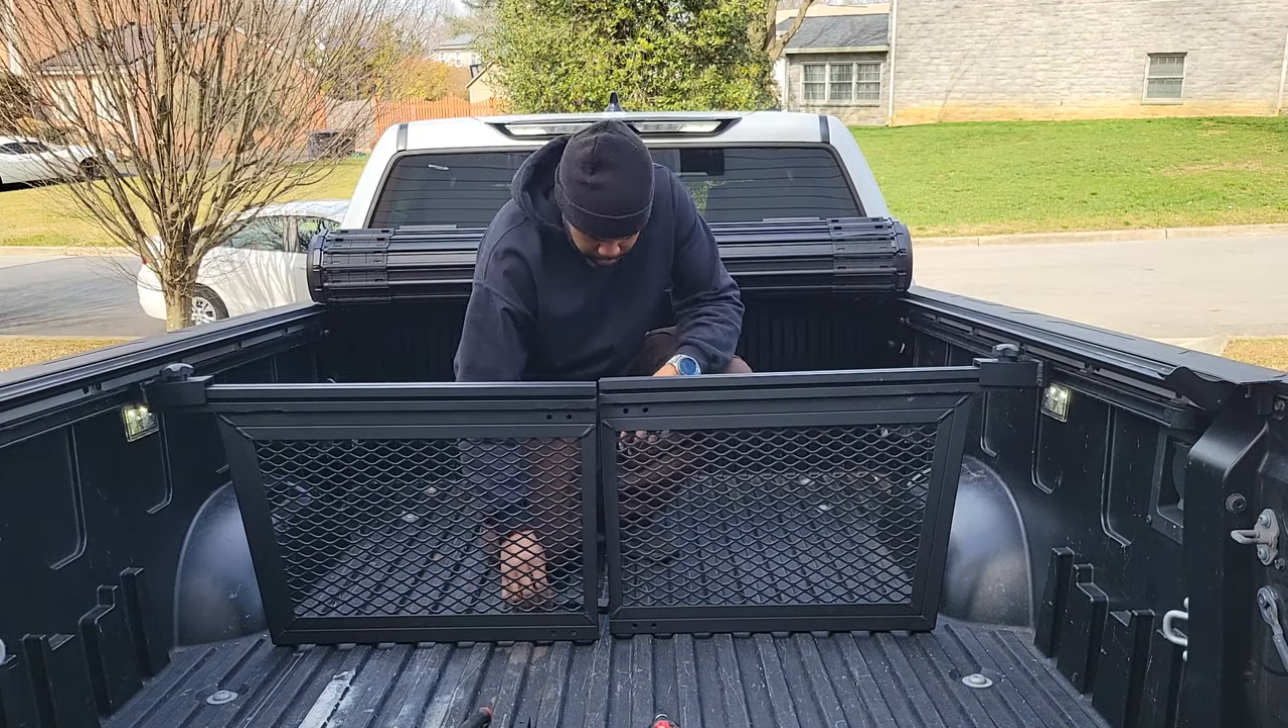All we got left now to do is put these these little support brackets that go across the top and across the bottom.